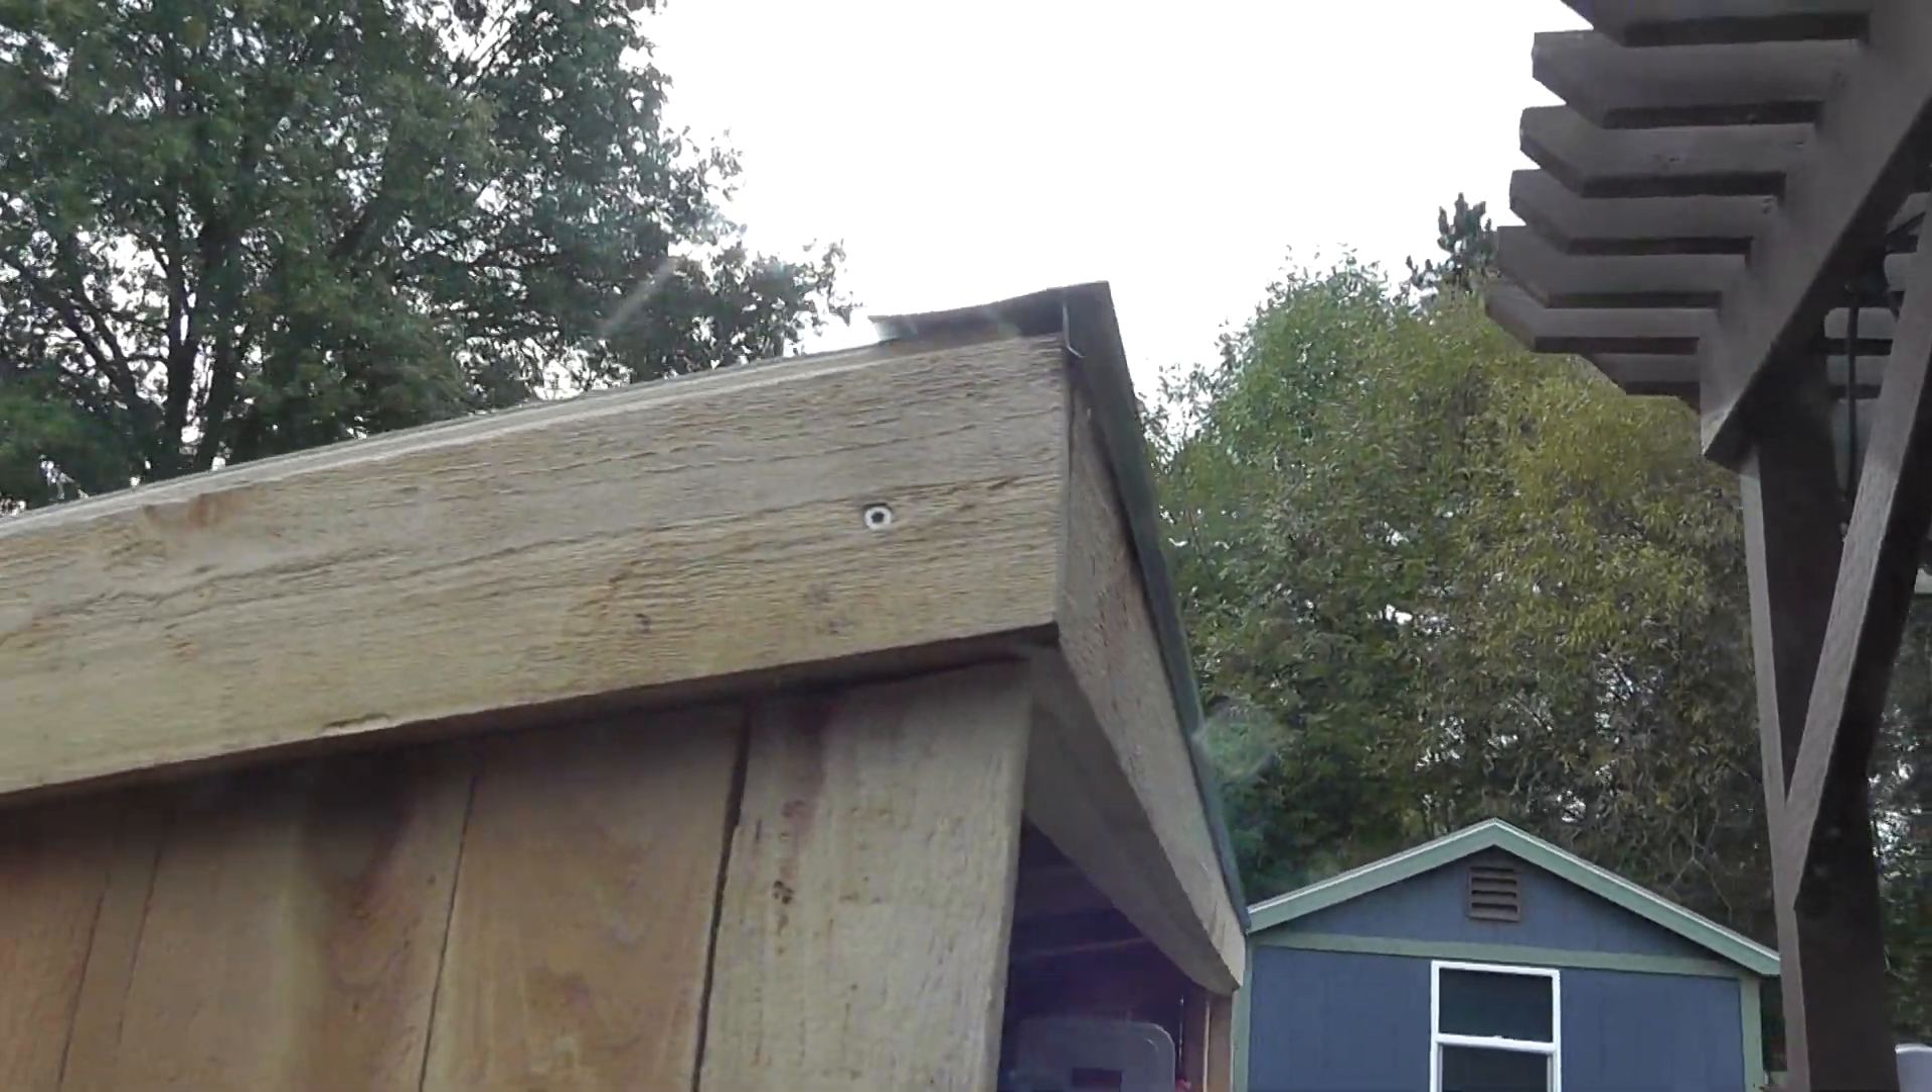But the next step is to put on the fascia boards which I have done and then I'm going to put the drip edge which will fit just like so.